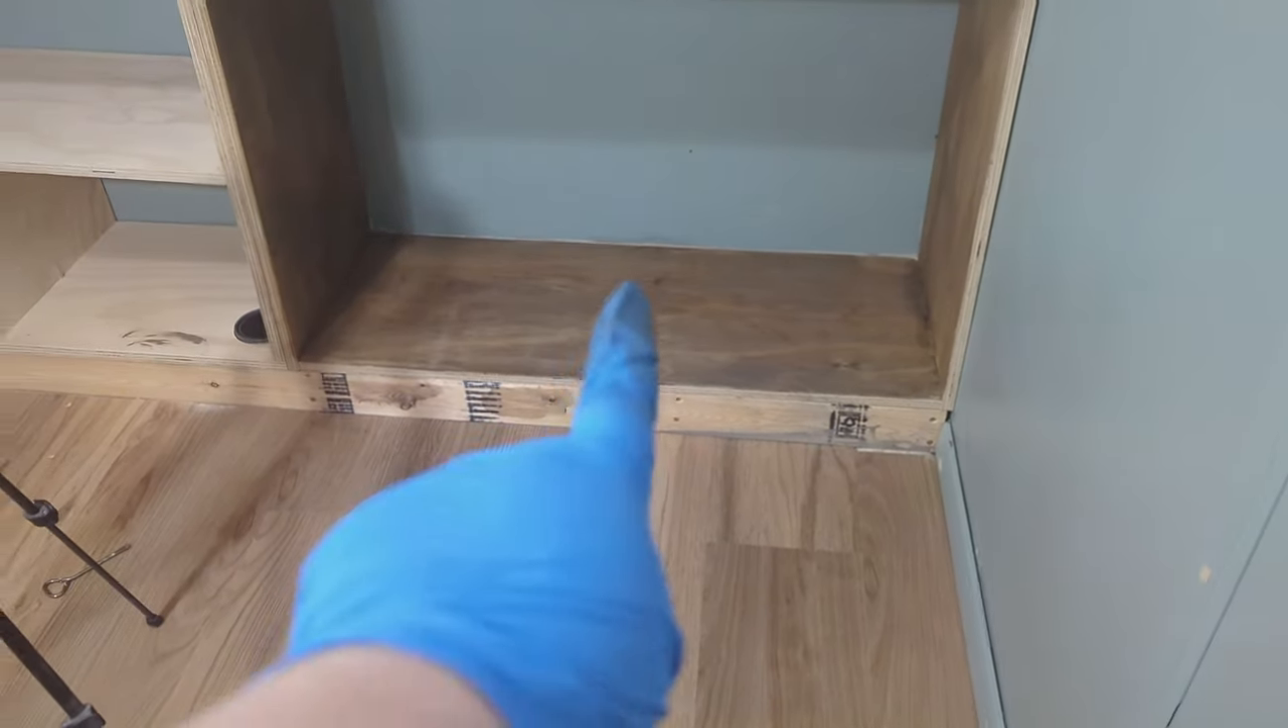I still got to put a baseboard up so ignore that.